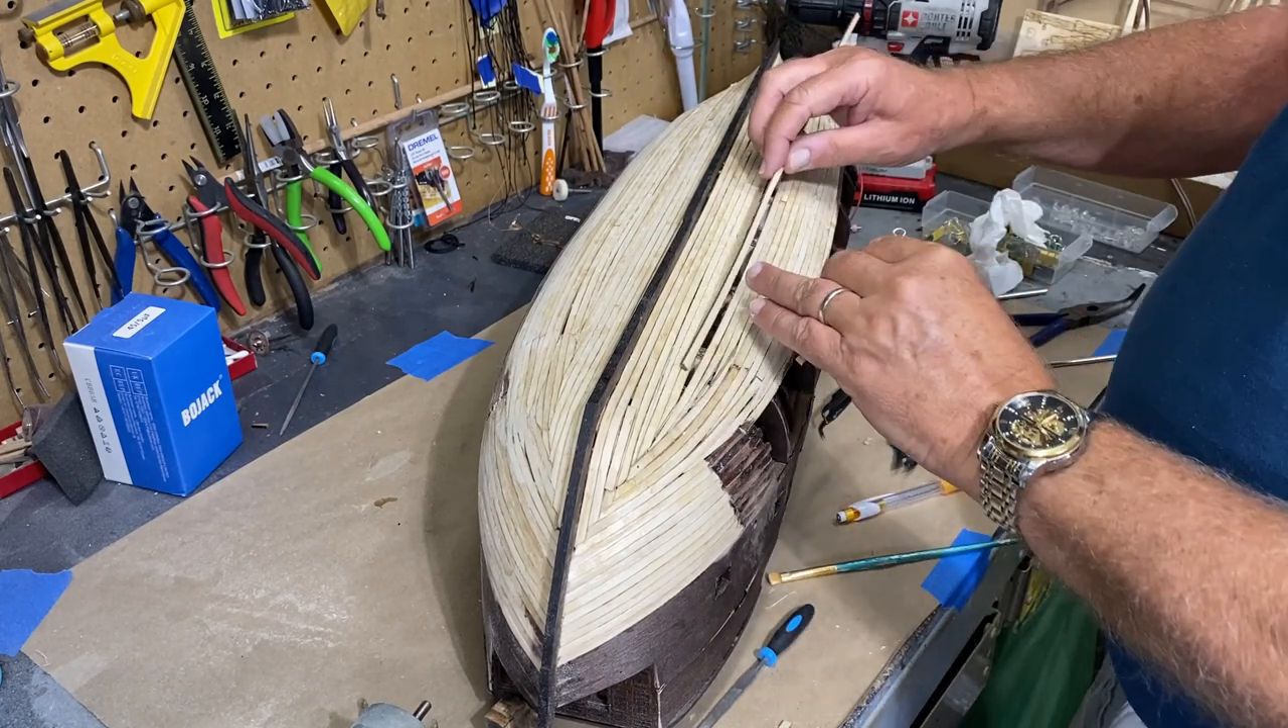I've just about completed the first layer of planking on the hull and I thought I would show you how I come up with these measurements because I'm not an engineer so I don't pre-plan it in any way.